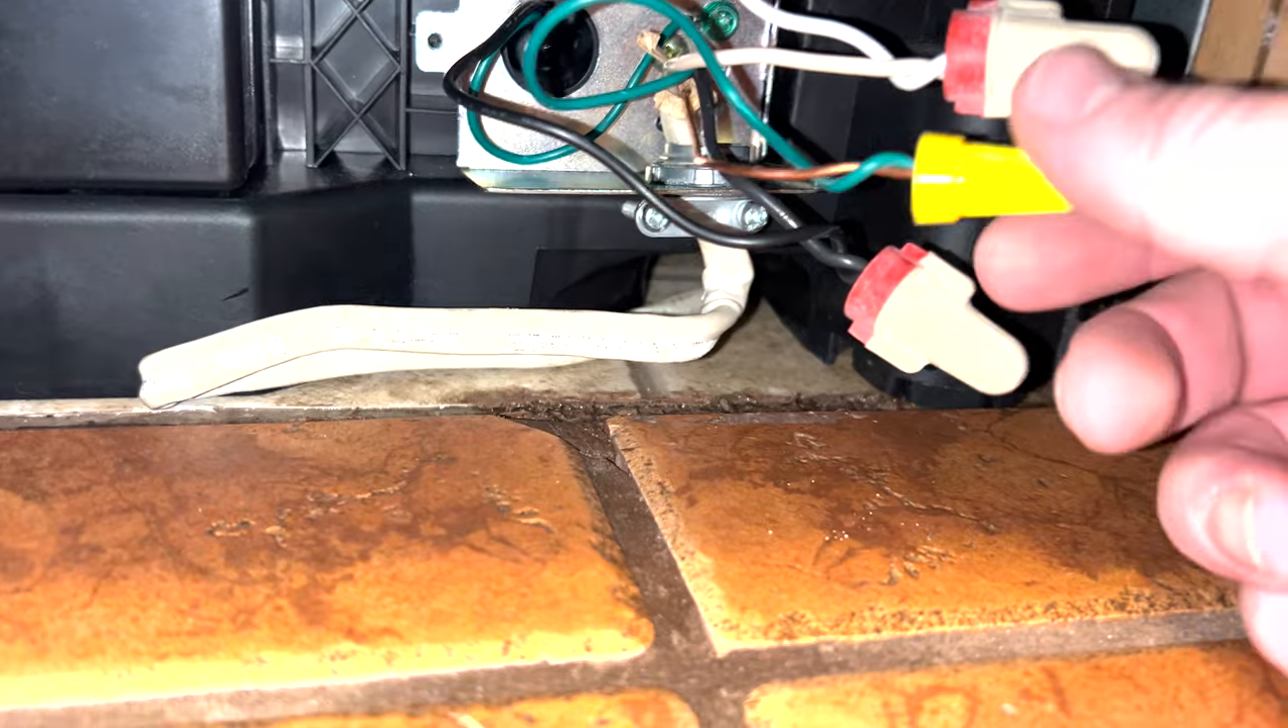All right, those connections are all made up. You can see these are good quality wire nuts.